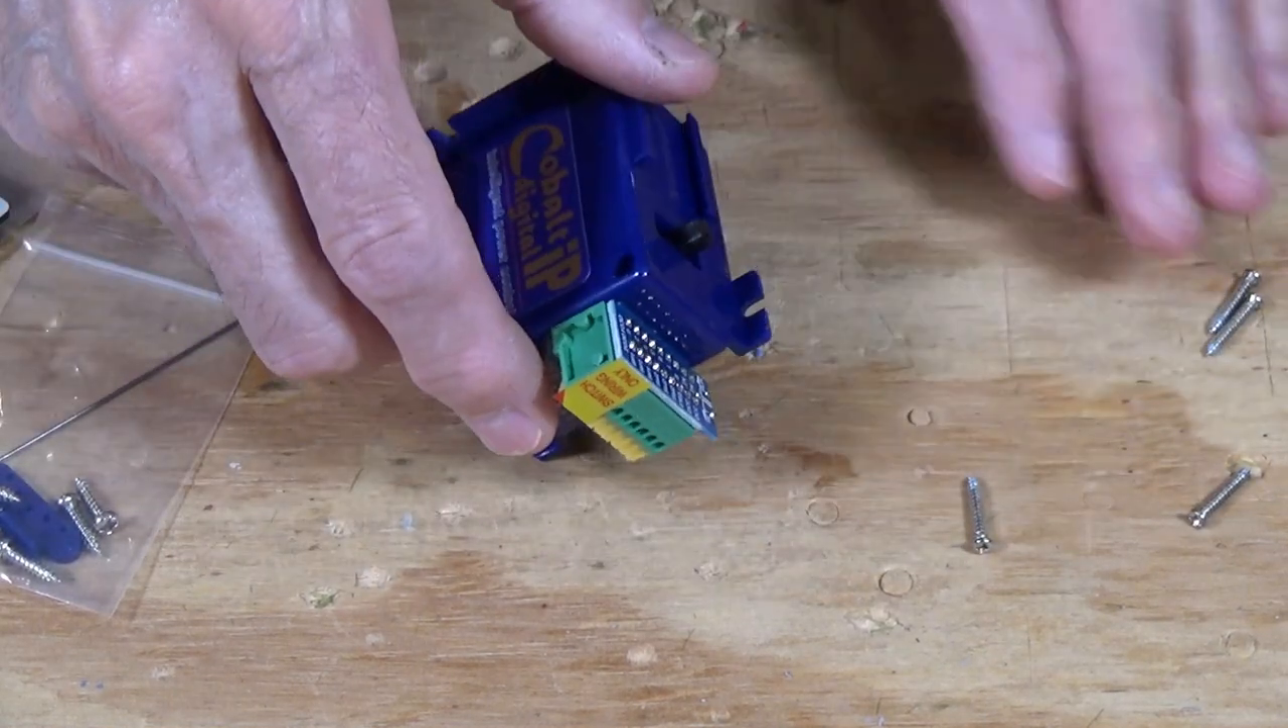So I've gone ahead and taken the screws out.